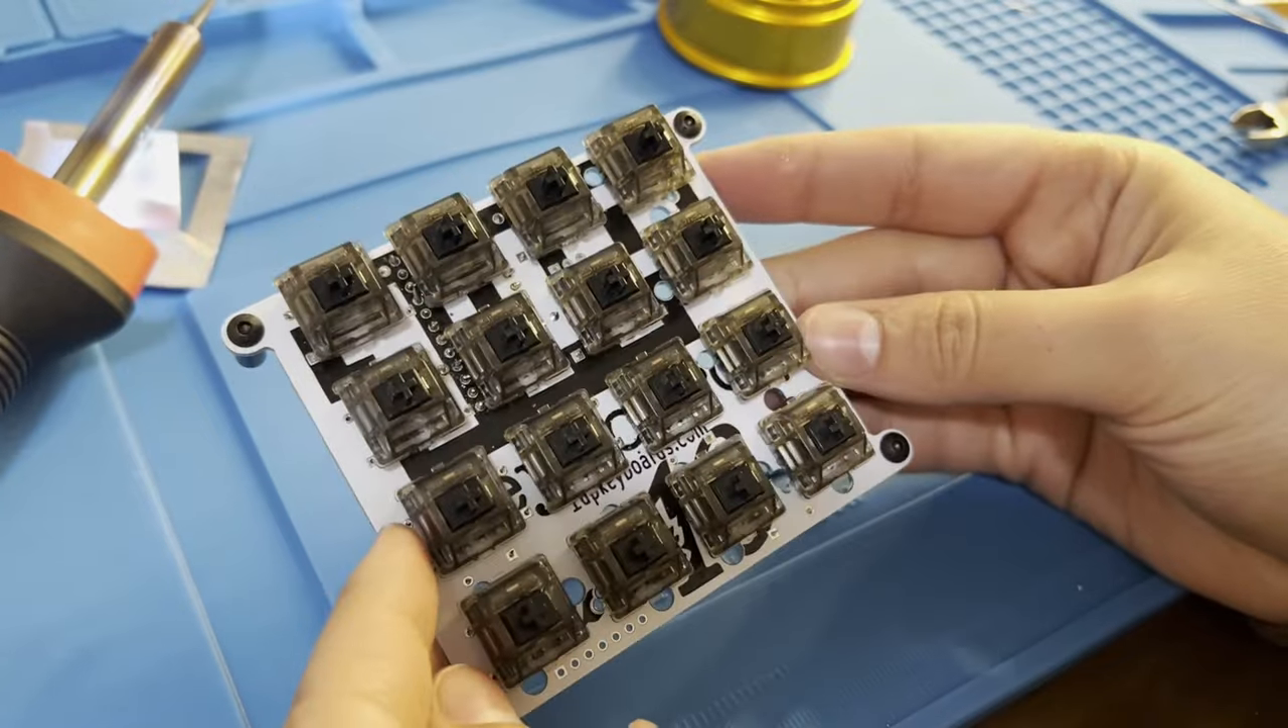And this was the finished product after adding the switches.